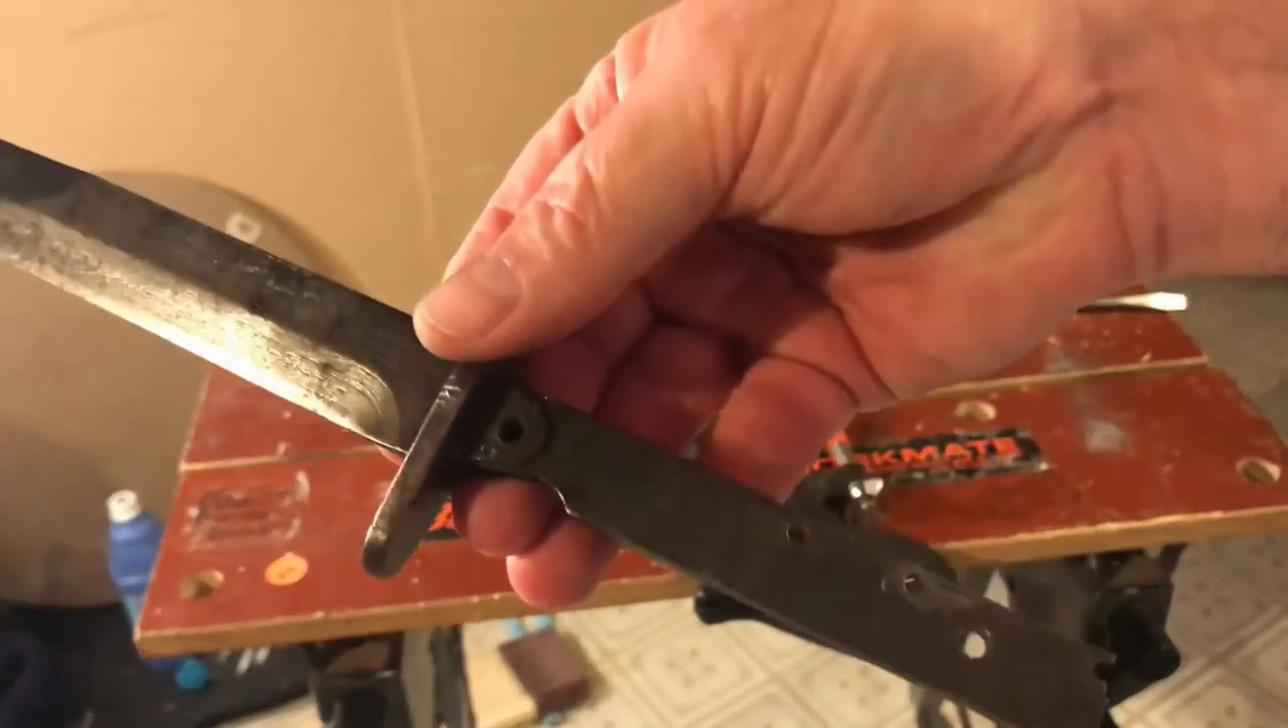Now I just have a straight guard going across.